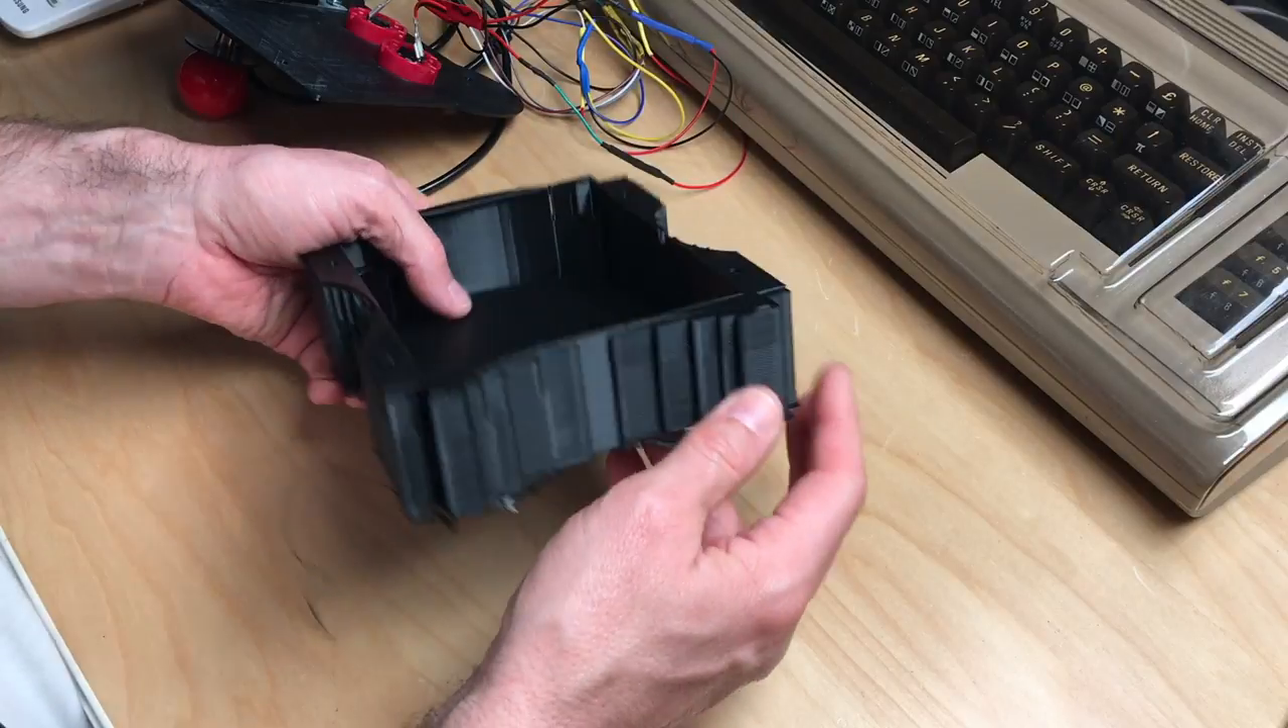These are all the support structure stands, which we have to remove to see the real print.